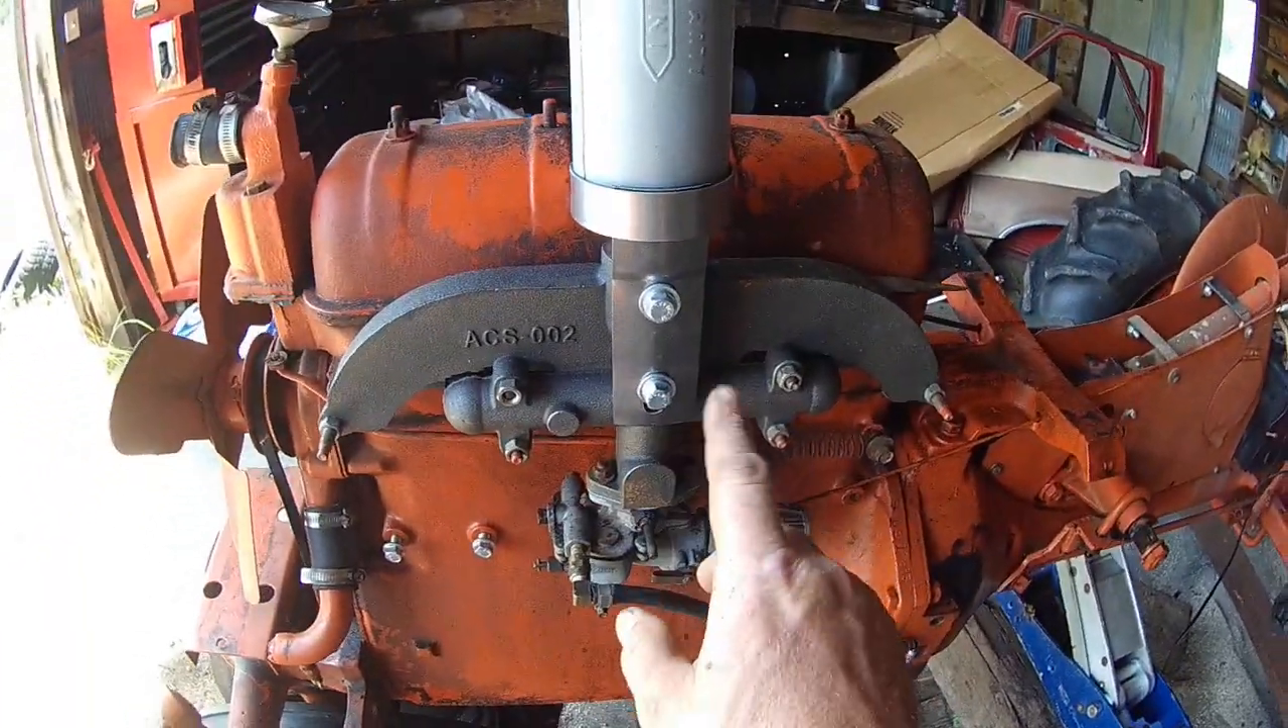Hey folks, got her stripped down, got the manifold on, bracket, muffler, all looking pretty good.